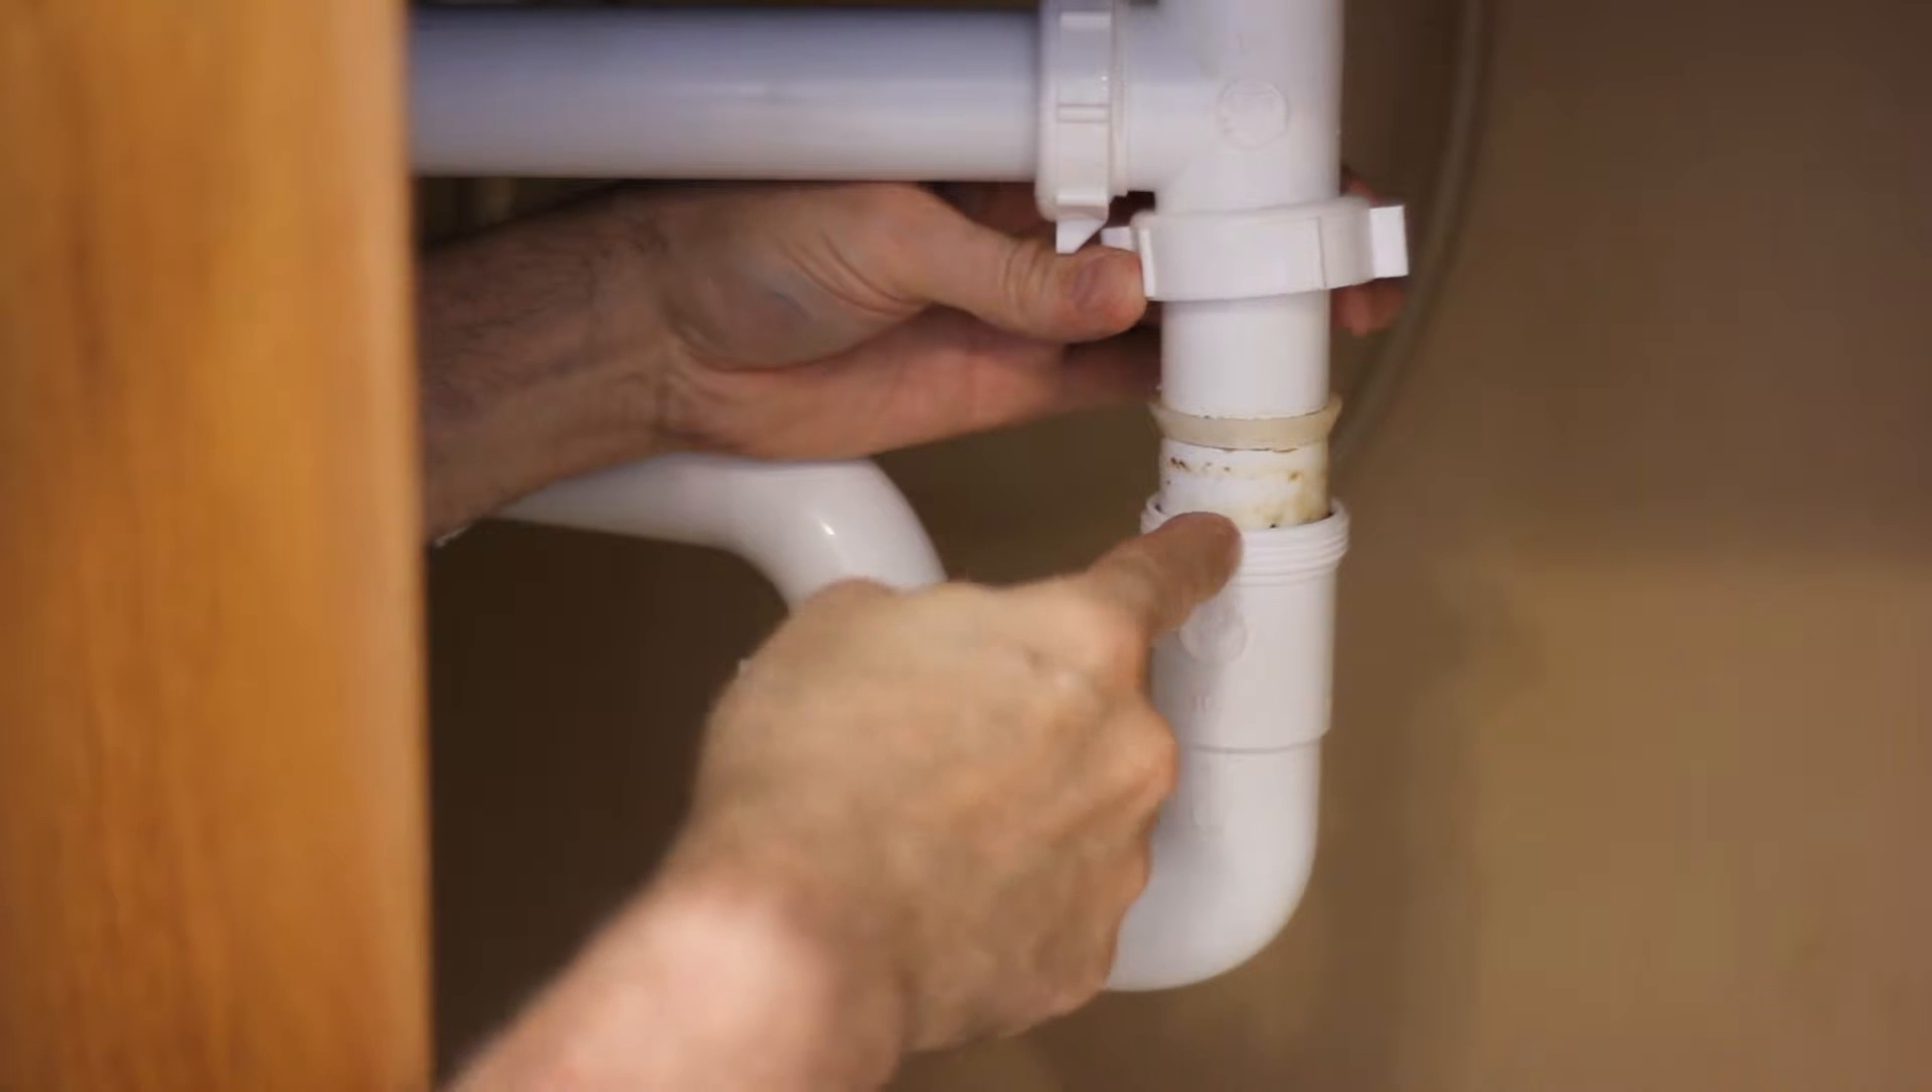You can see basically this upper pipe fits down into this pipe.